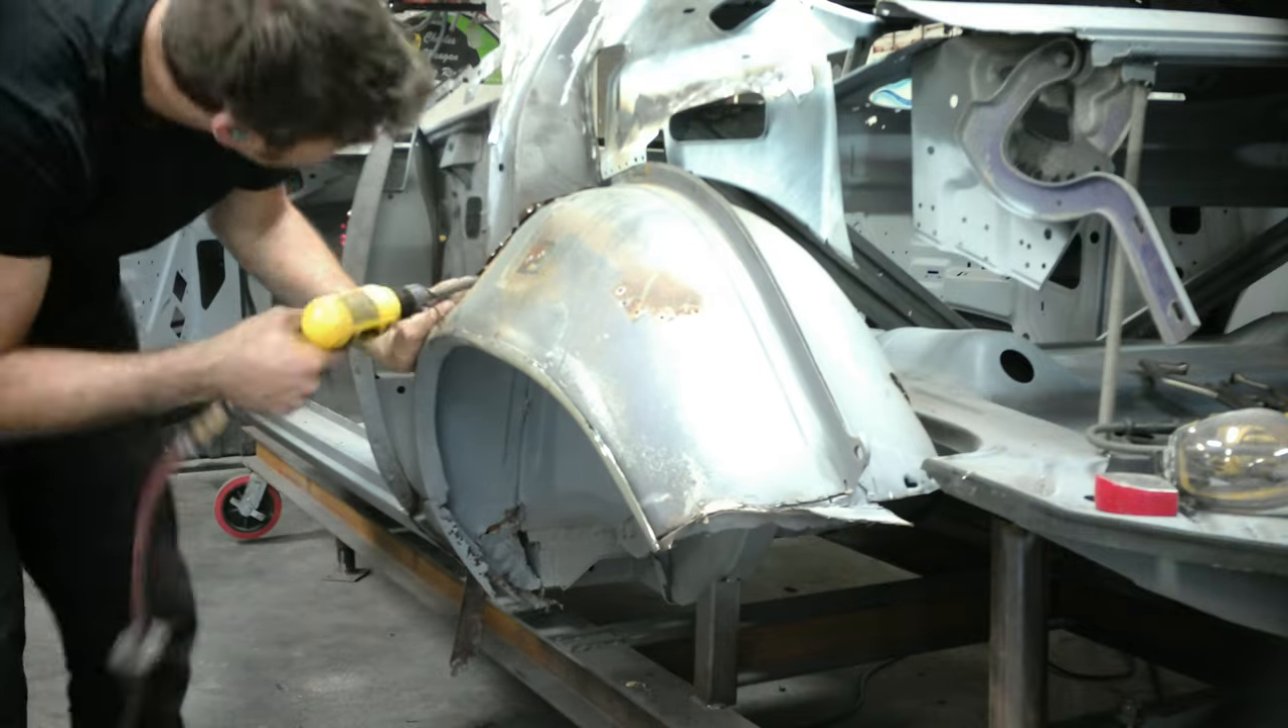We're just removing the old wheel well right now.